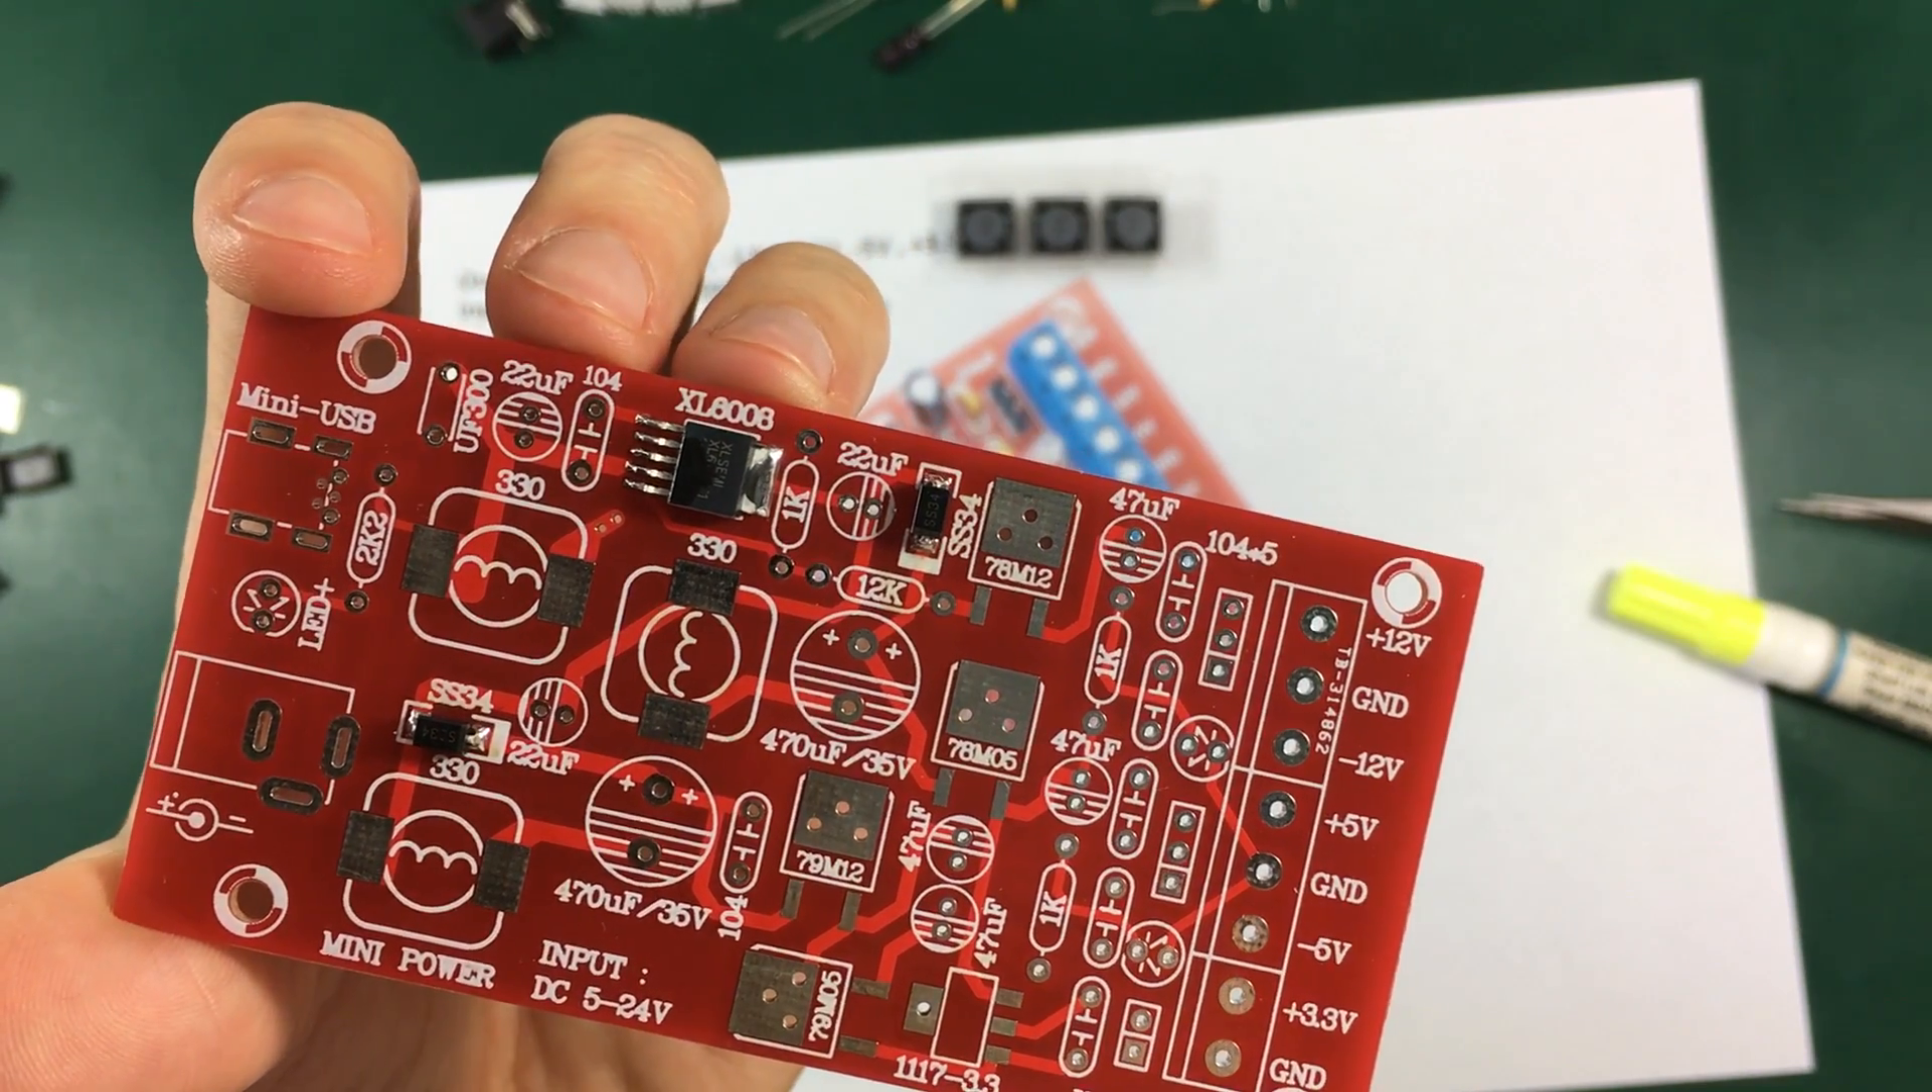So this is how the XL6008 should look like when the soldering is done.